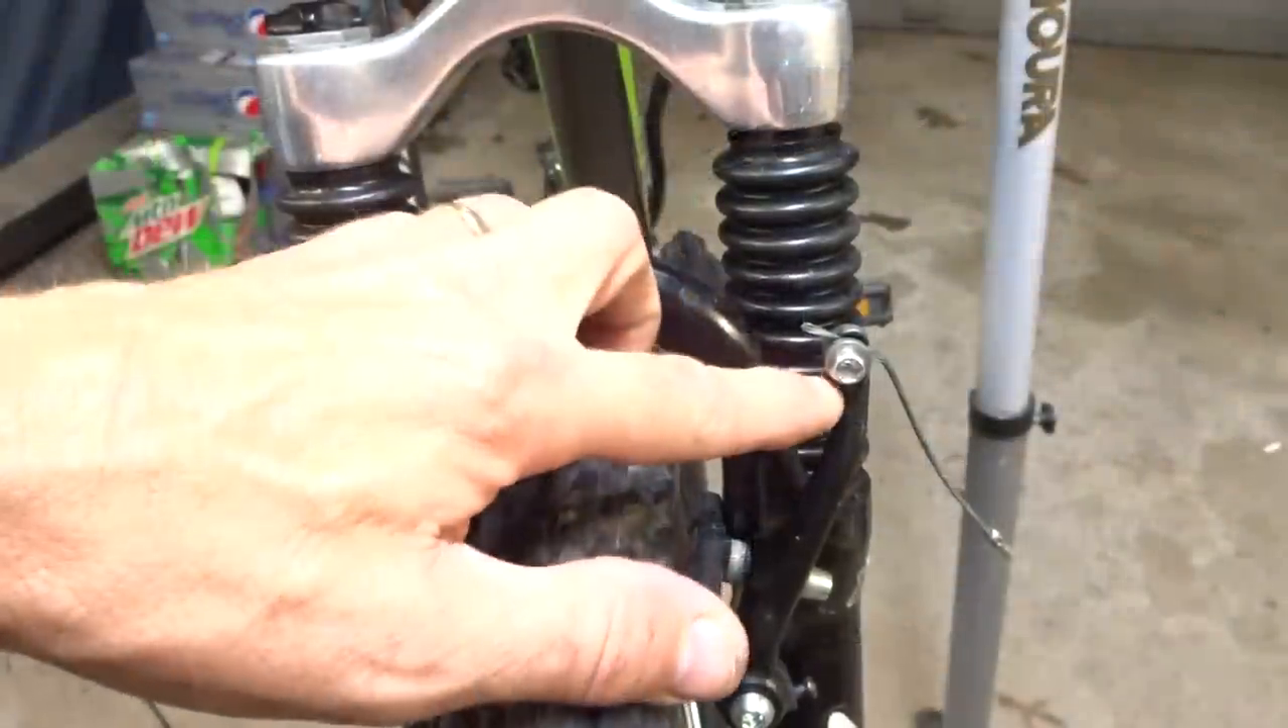I still need to remove the little bit of cable that was left over there.